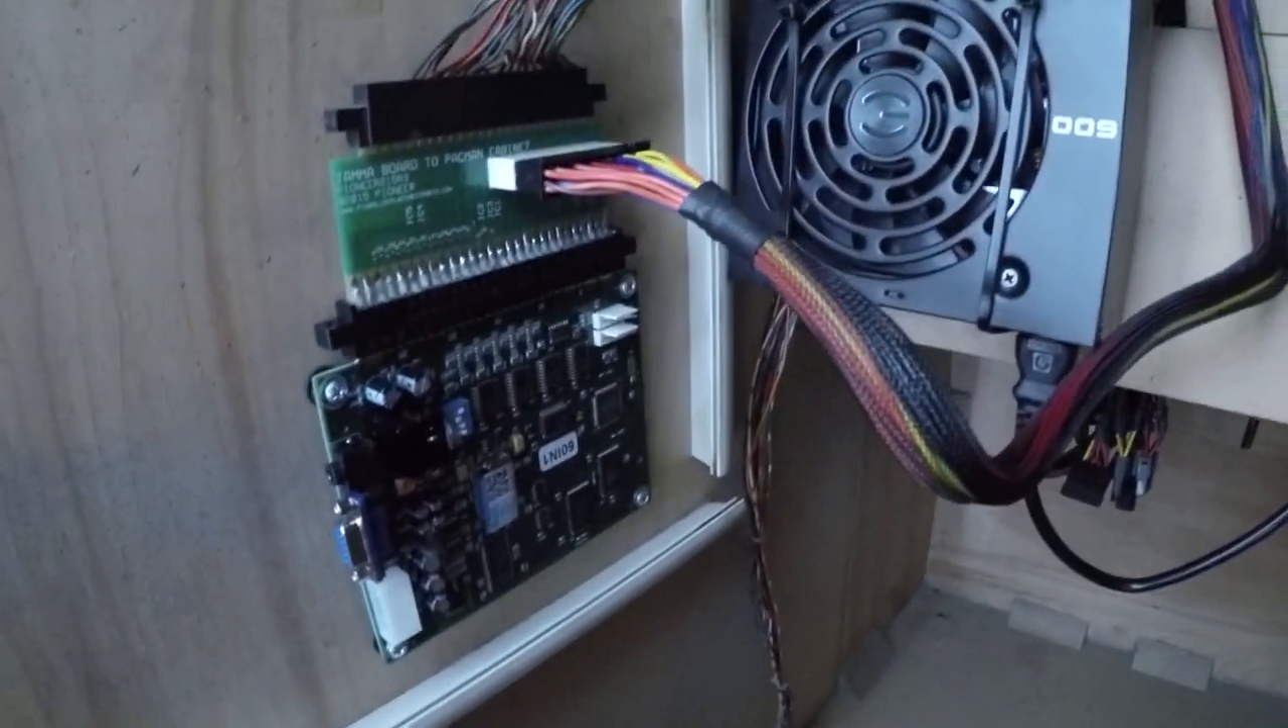I've now got the power supply connected to the boards and then the power supply is being powered all the way over here to the monitor chassis that is inside the arcade machine.